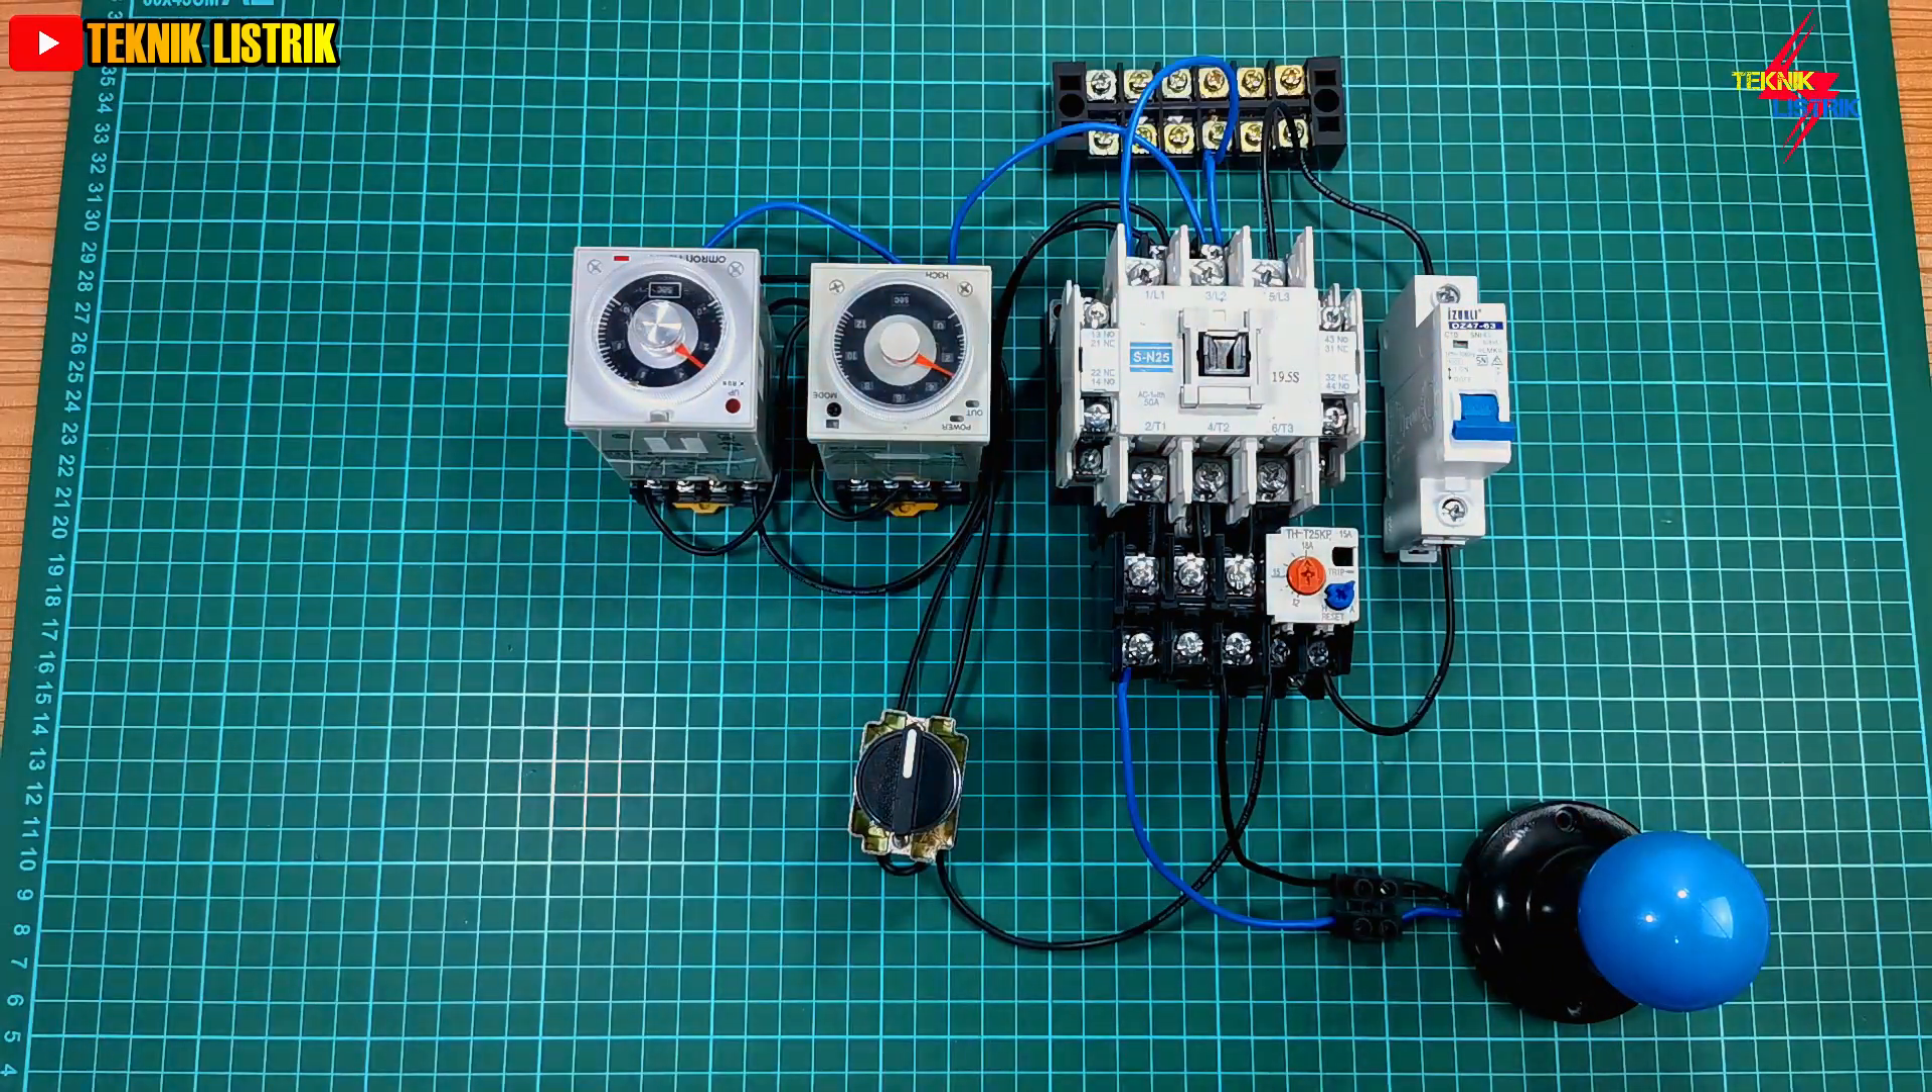Oke kita pasangkan dulu untuk relay timernya oke sudah saya pasang.